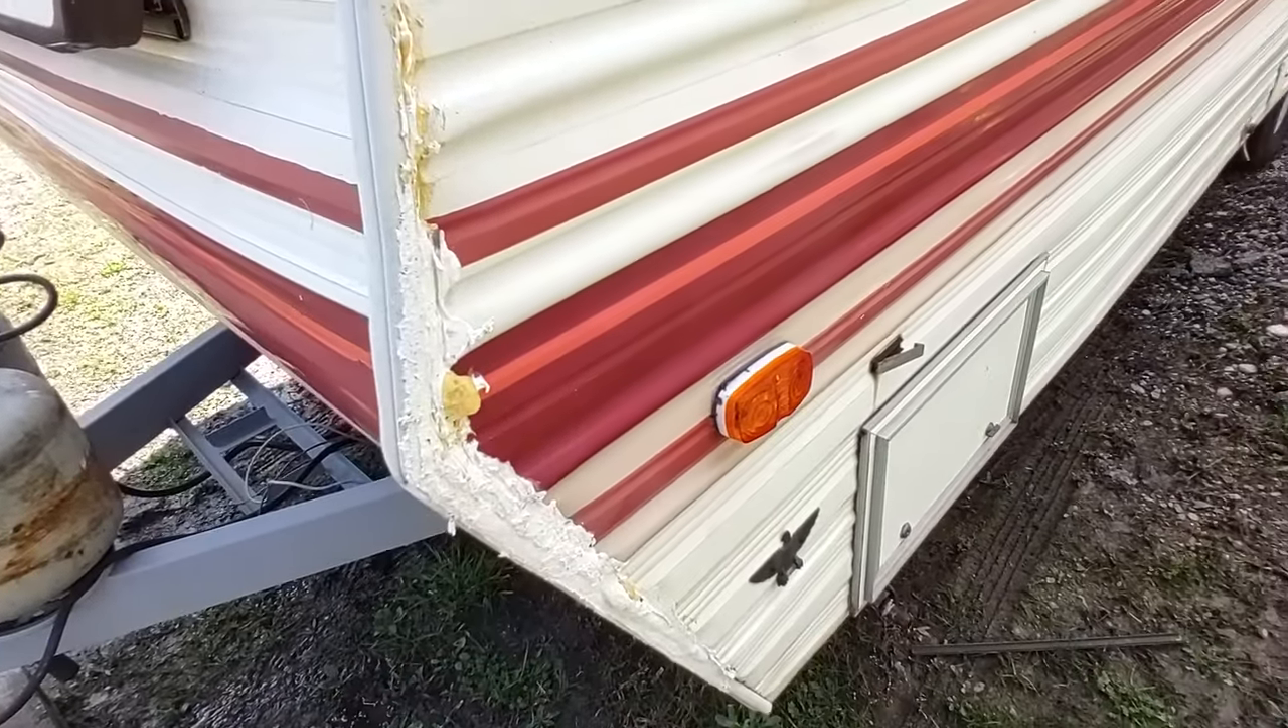This corner here in the front is separating.